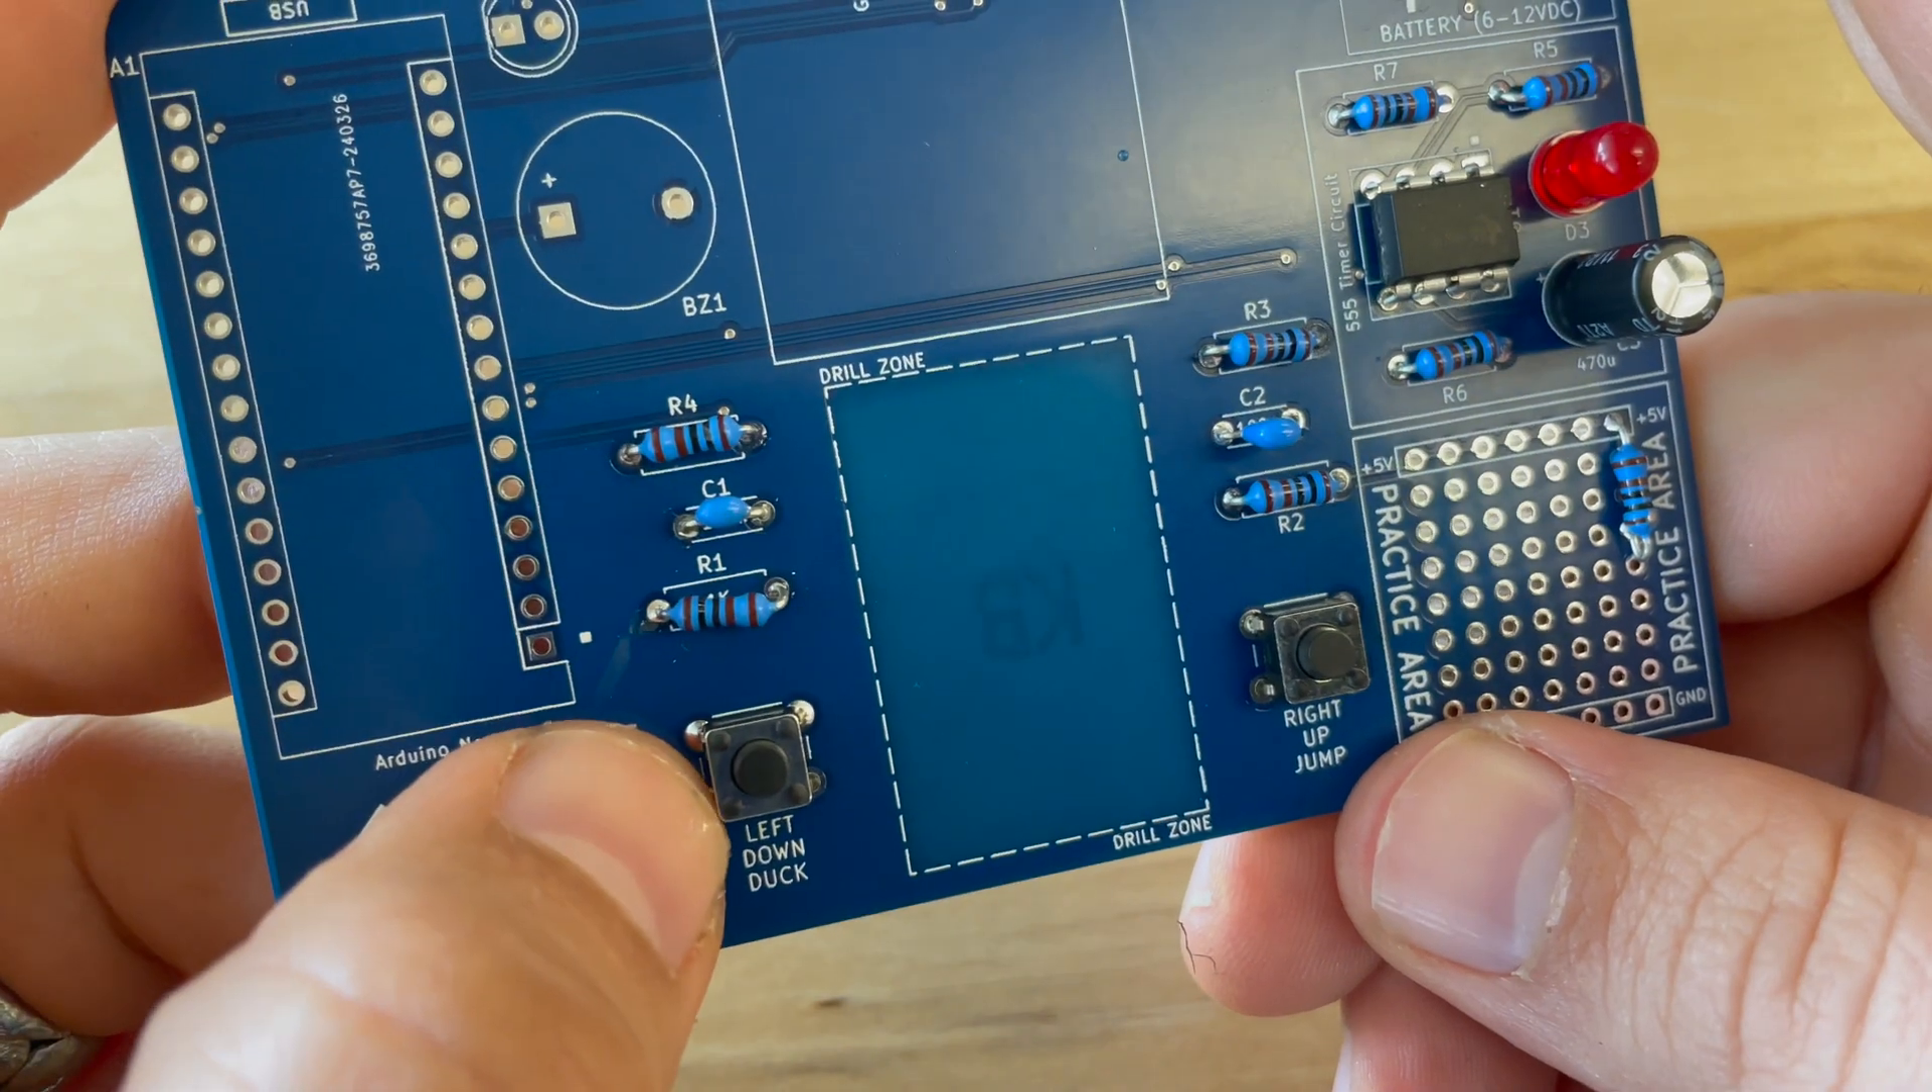So you can see I went ahead and soldered the resistors on, the capacitors on, and the buttons.